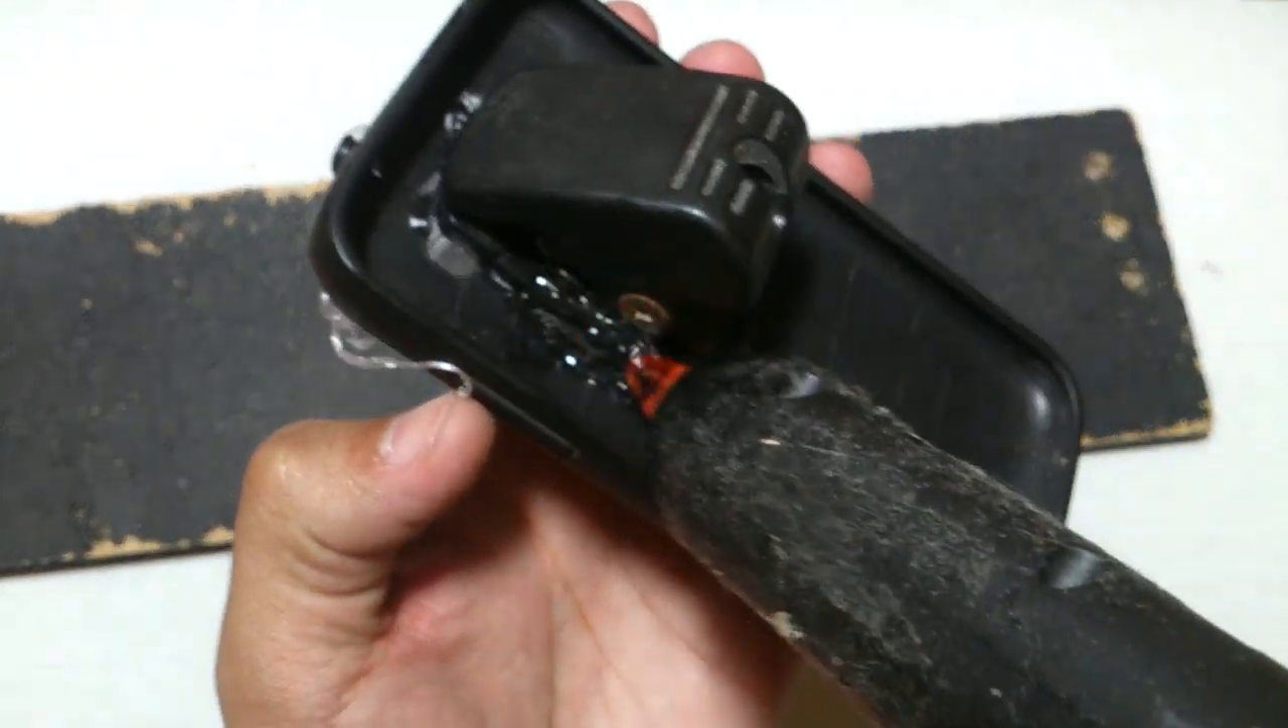Então eu colei a garra da webcam atrás da capinha de celular.